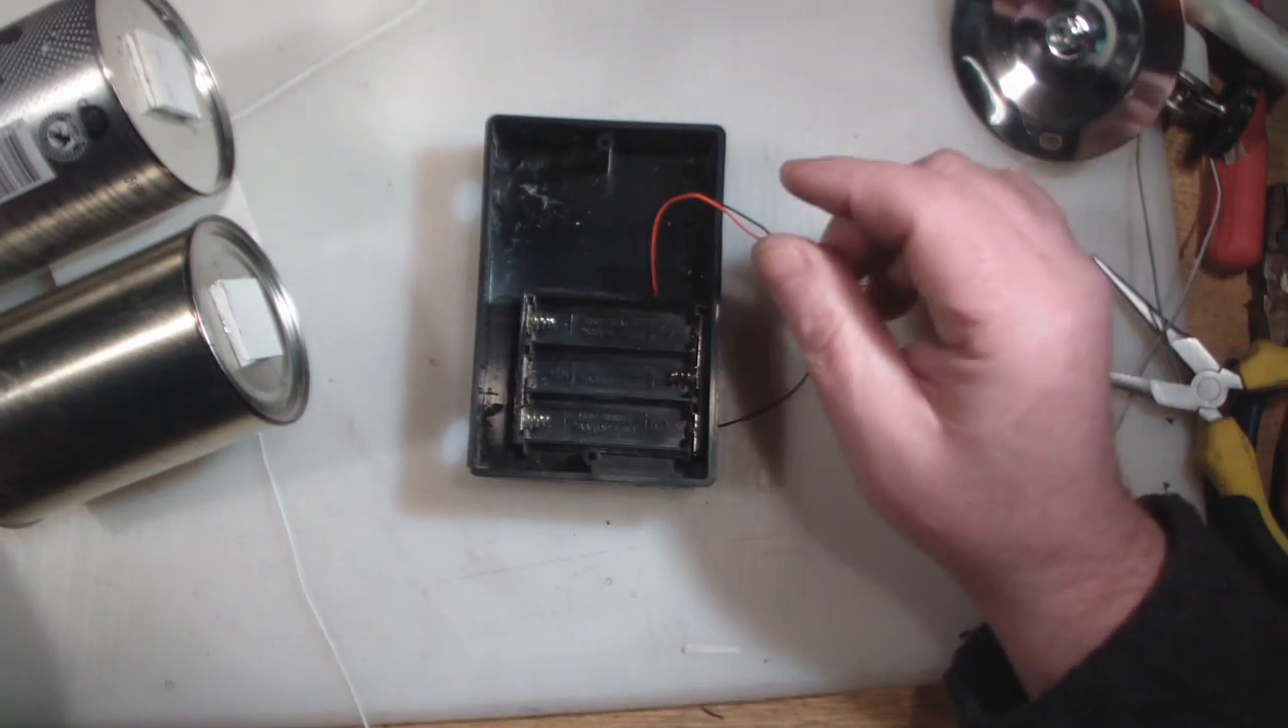And I've glued a battery compartment in here and it's going to be running off three AA rechargeable batteries.